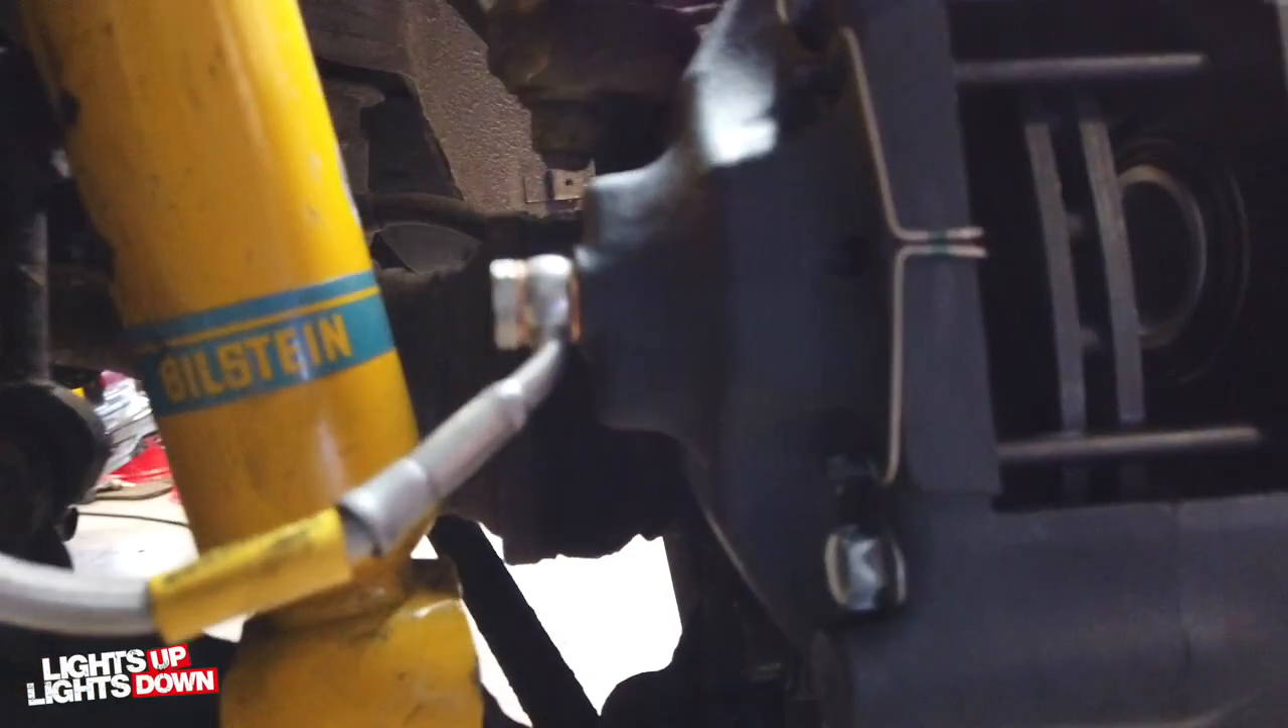Caliper fitted. Got the hose fitted on the back as well.